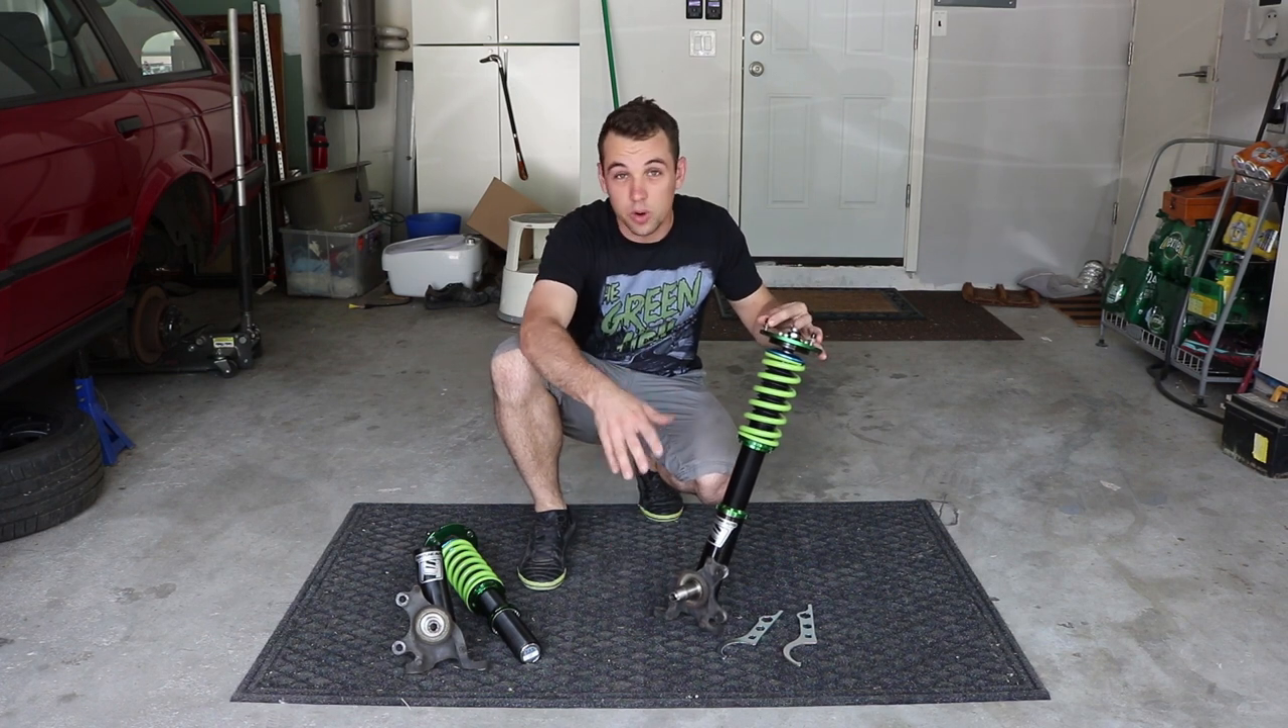At this point we're really just missing the wheel bearing along with dust shield caliper and brake rotor.